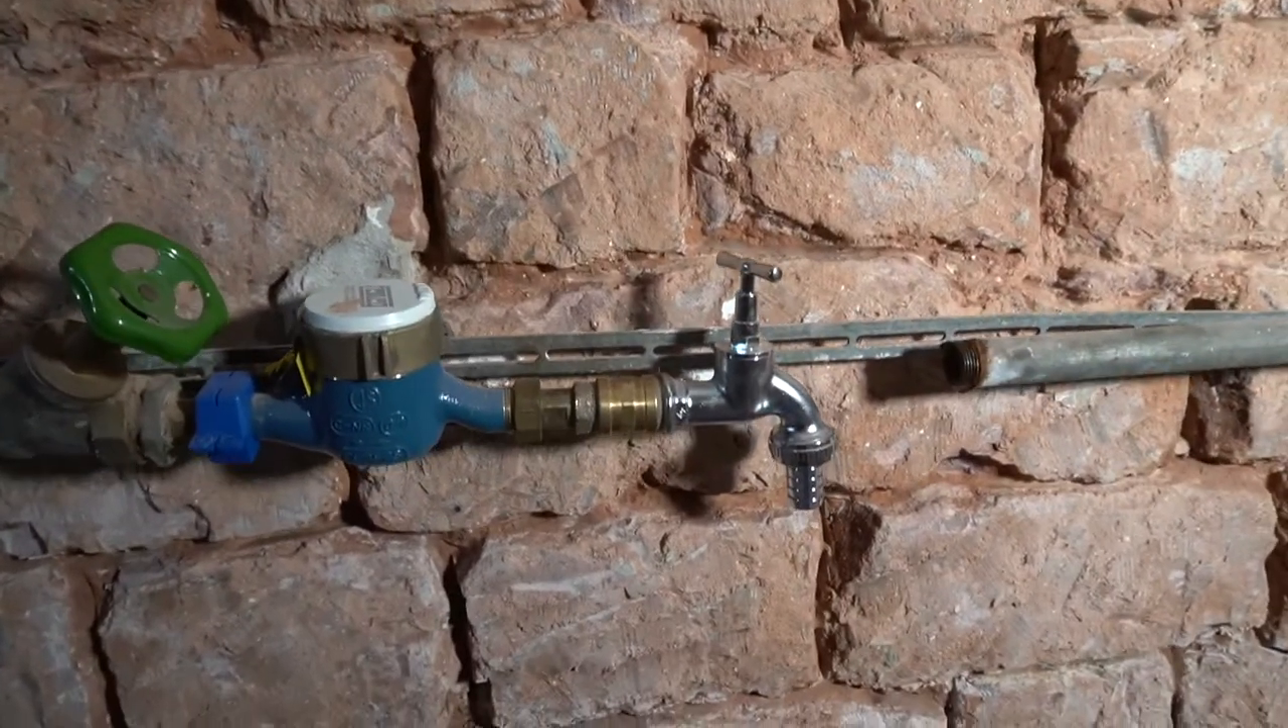Direkt hinter der Wasseruhr, haben wir einen Wasserhahn montiert.